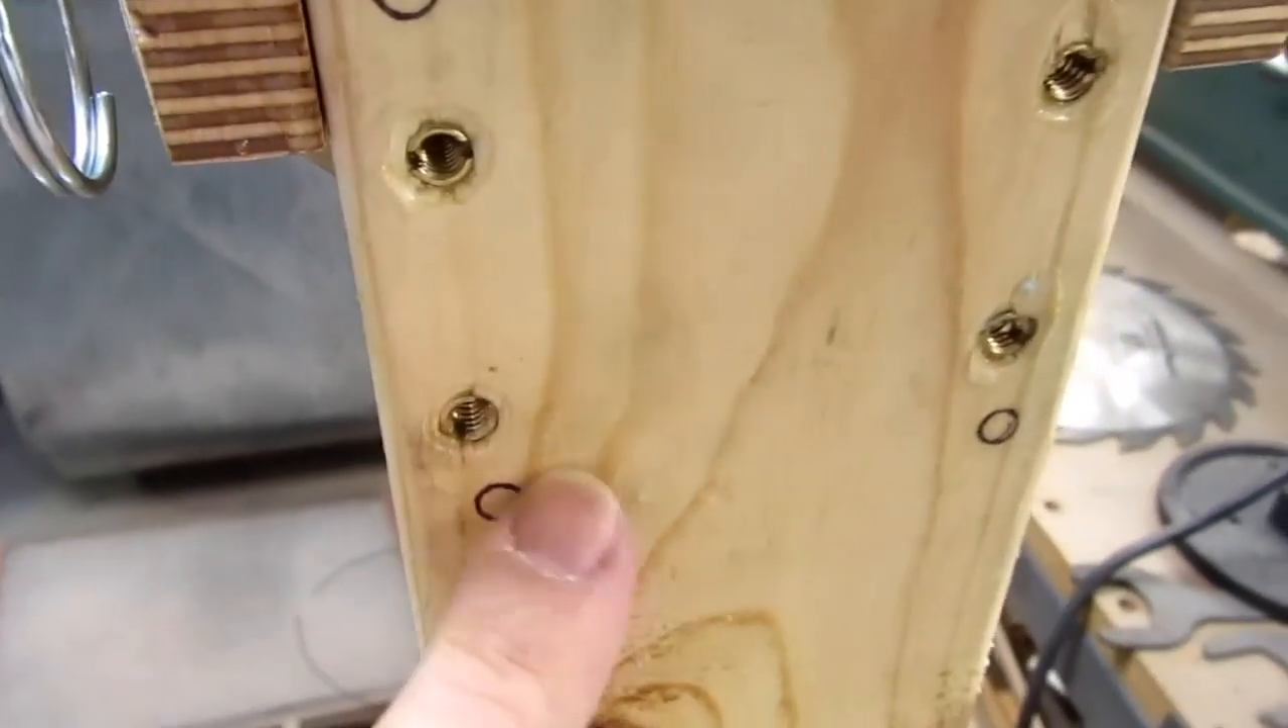Alright the brass threaded inserts are in there now the epoxy has dried.